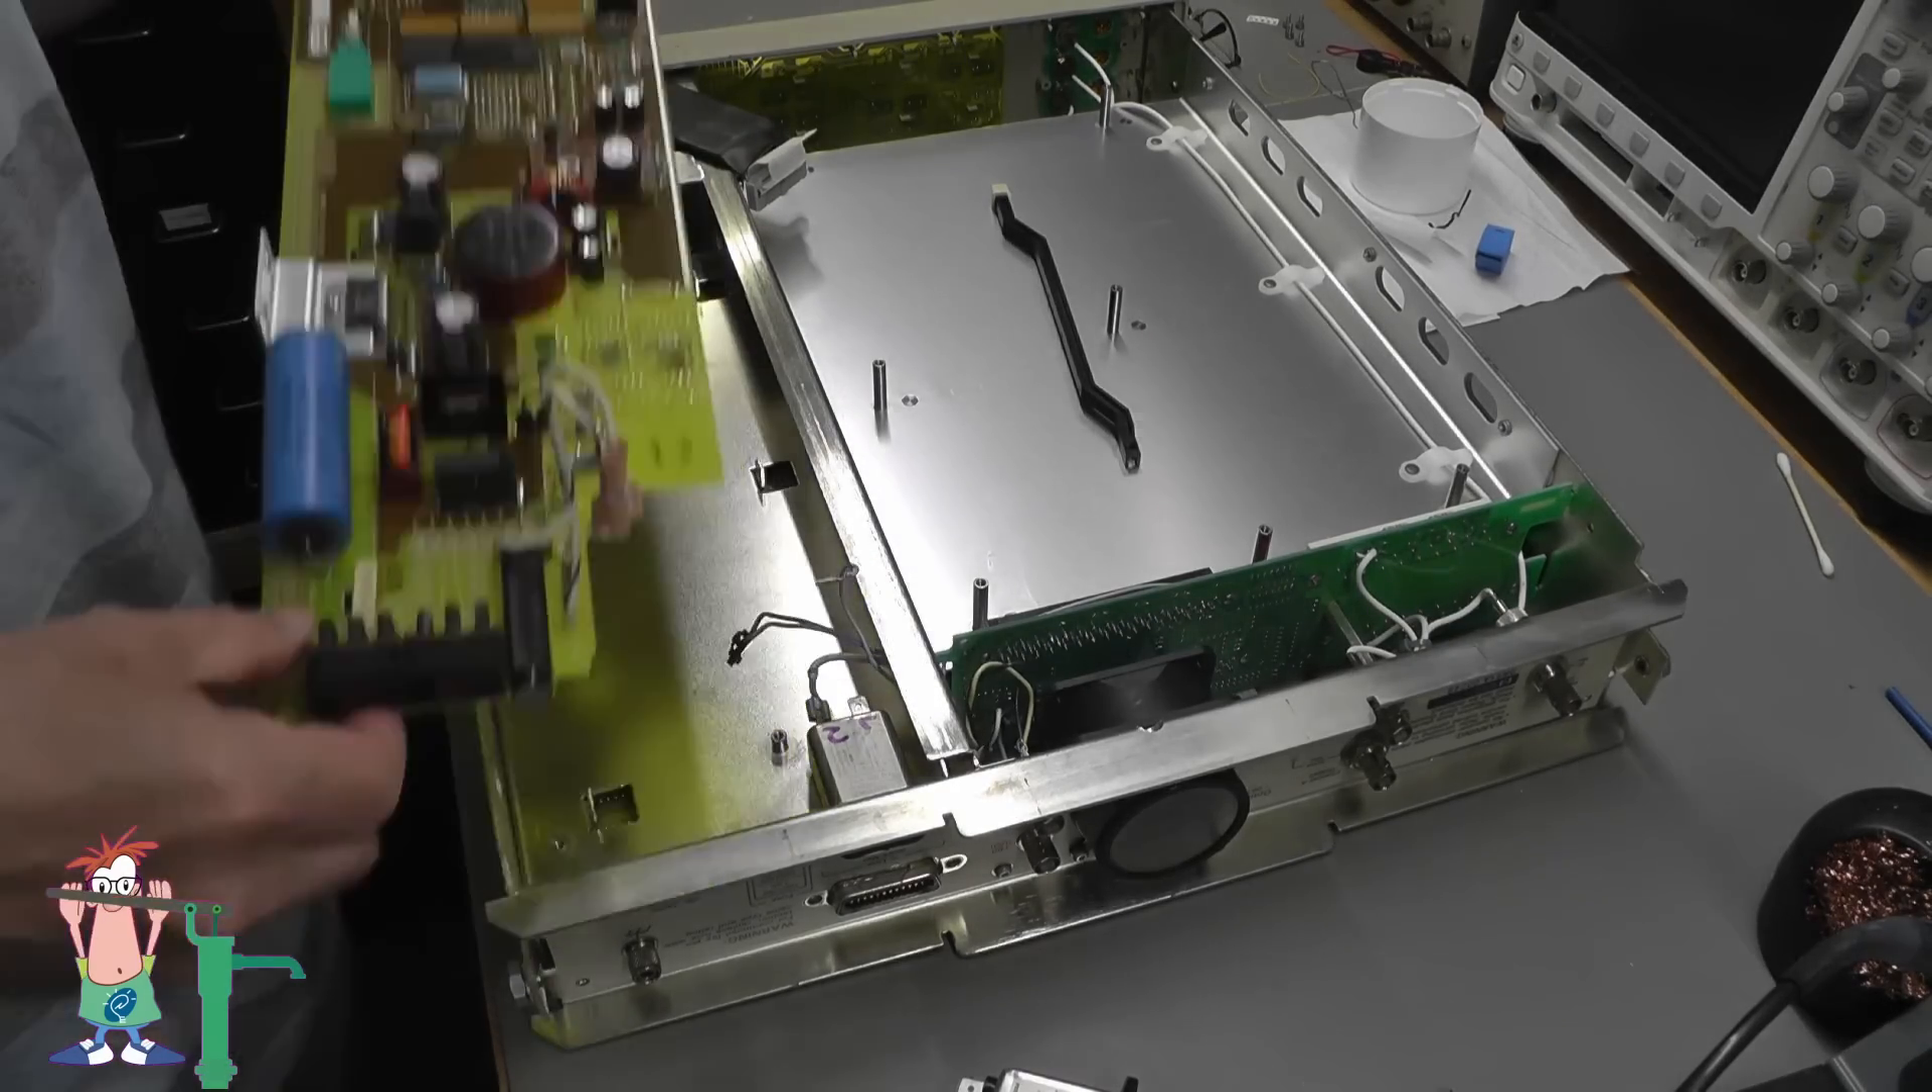And there we go that's the power supply board removed and it's in pristine condition.